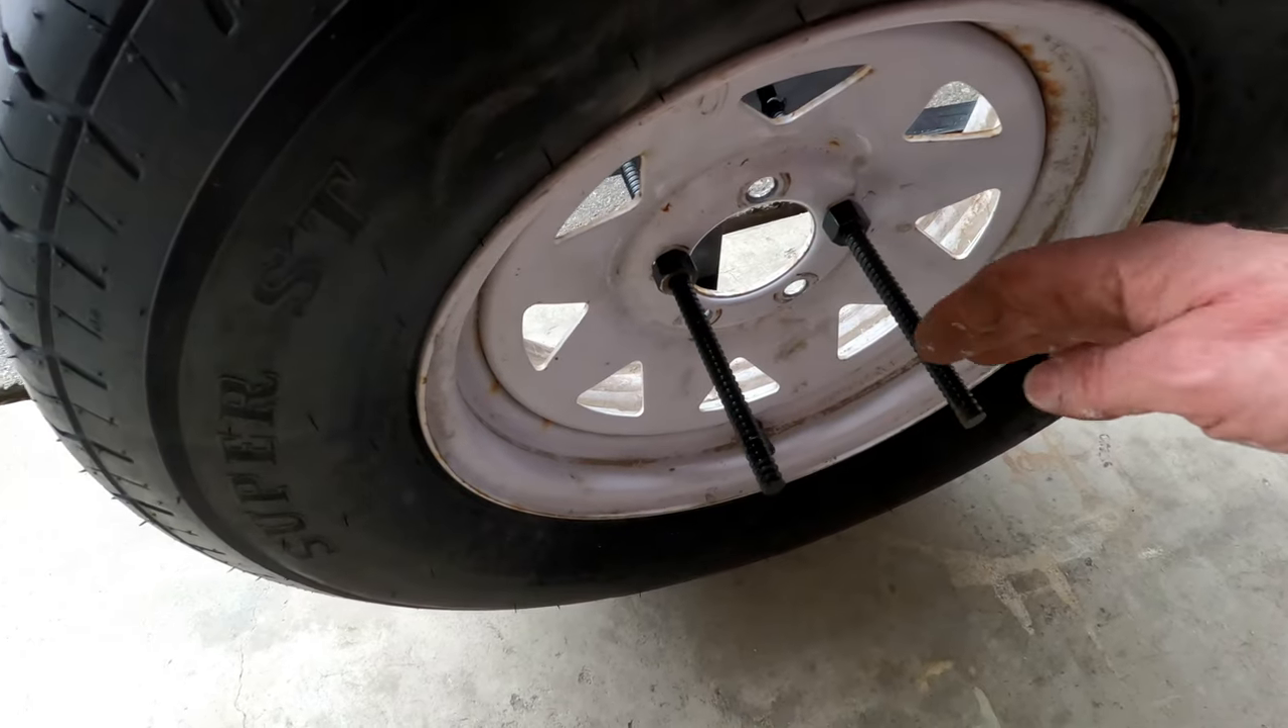So what we have, as you can see, this there's the tire on there. I've deflated it a touch. You can see the you can see the bolts coming through.